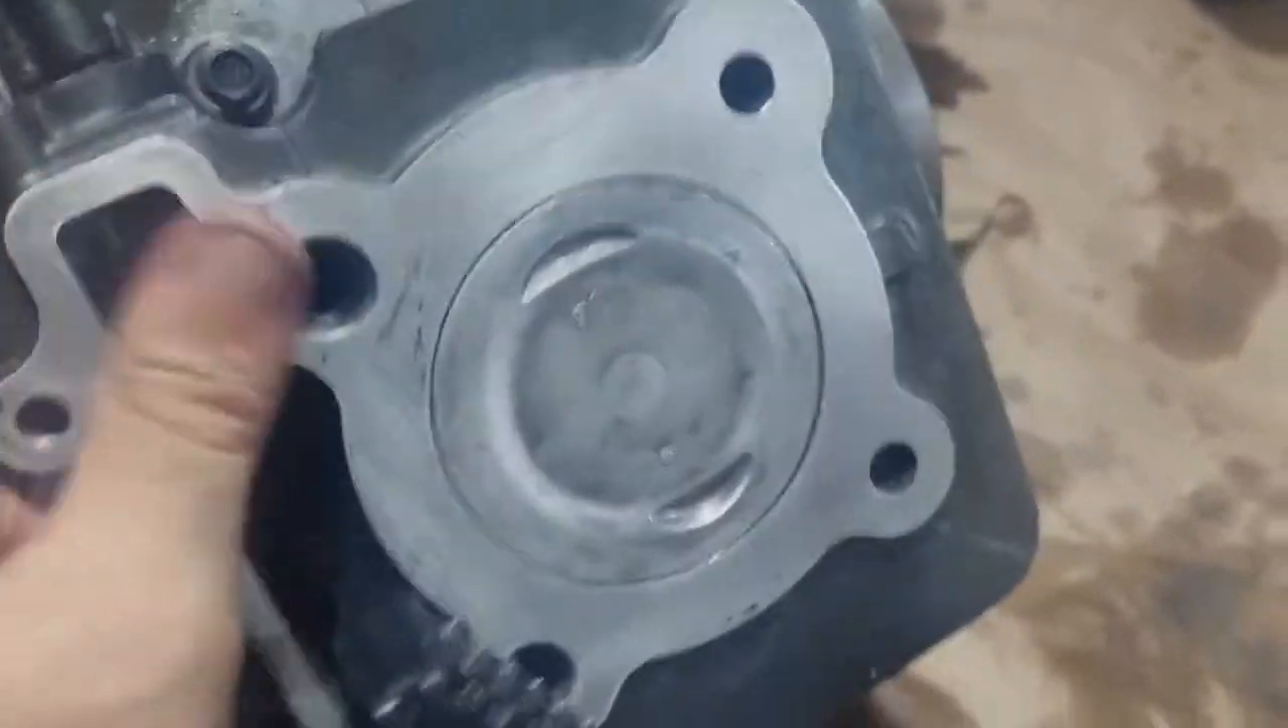Aqui já foi montado o pistão.